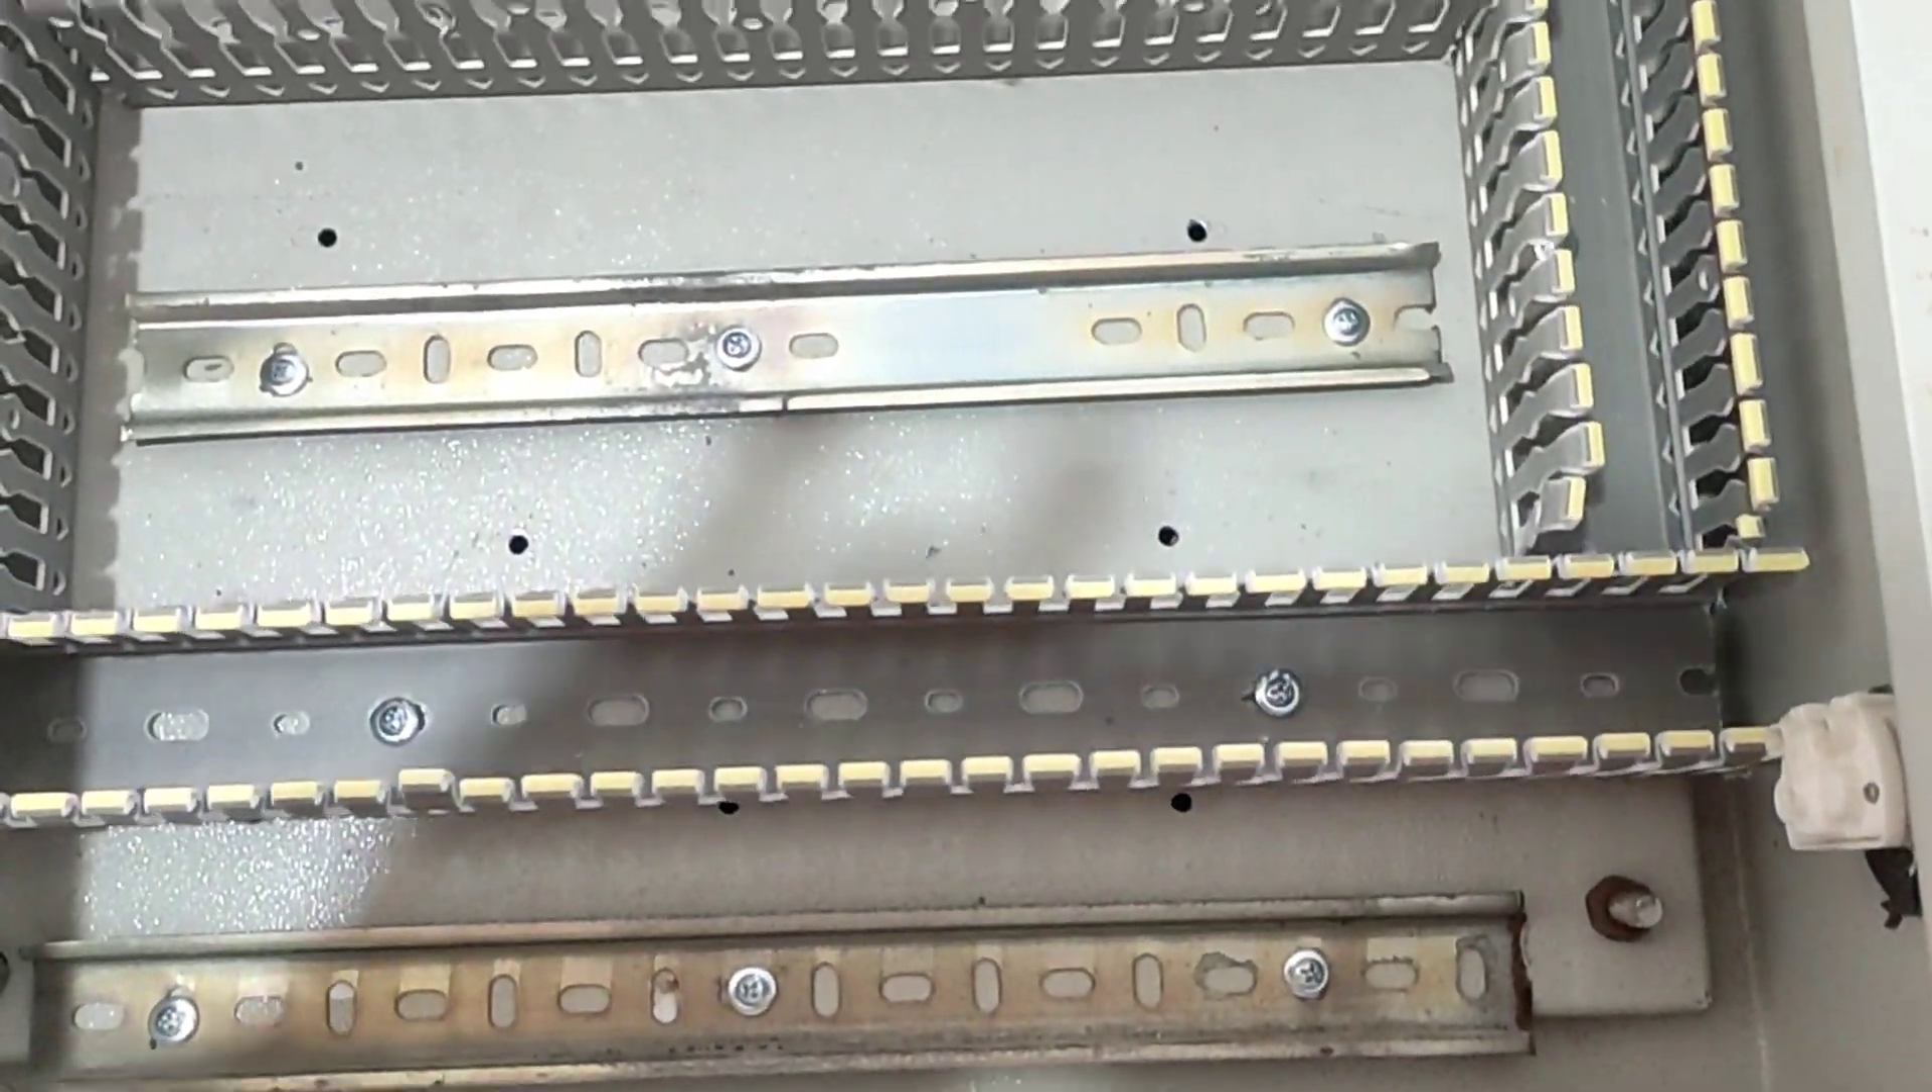Installation of rails and ducts is finished.